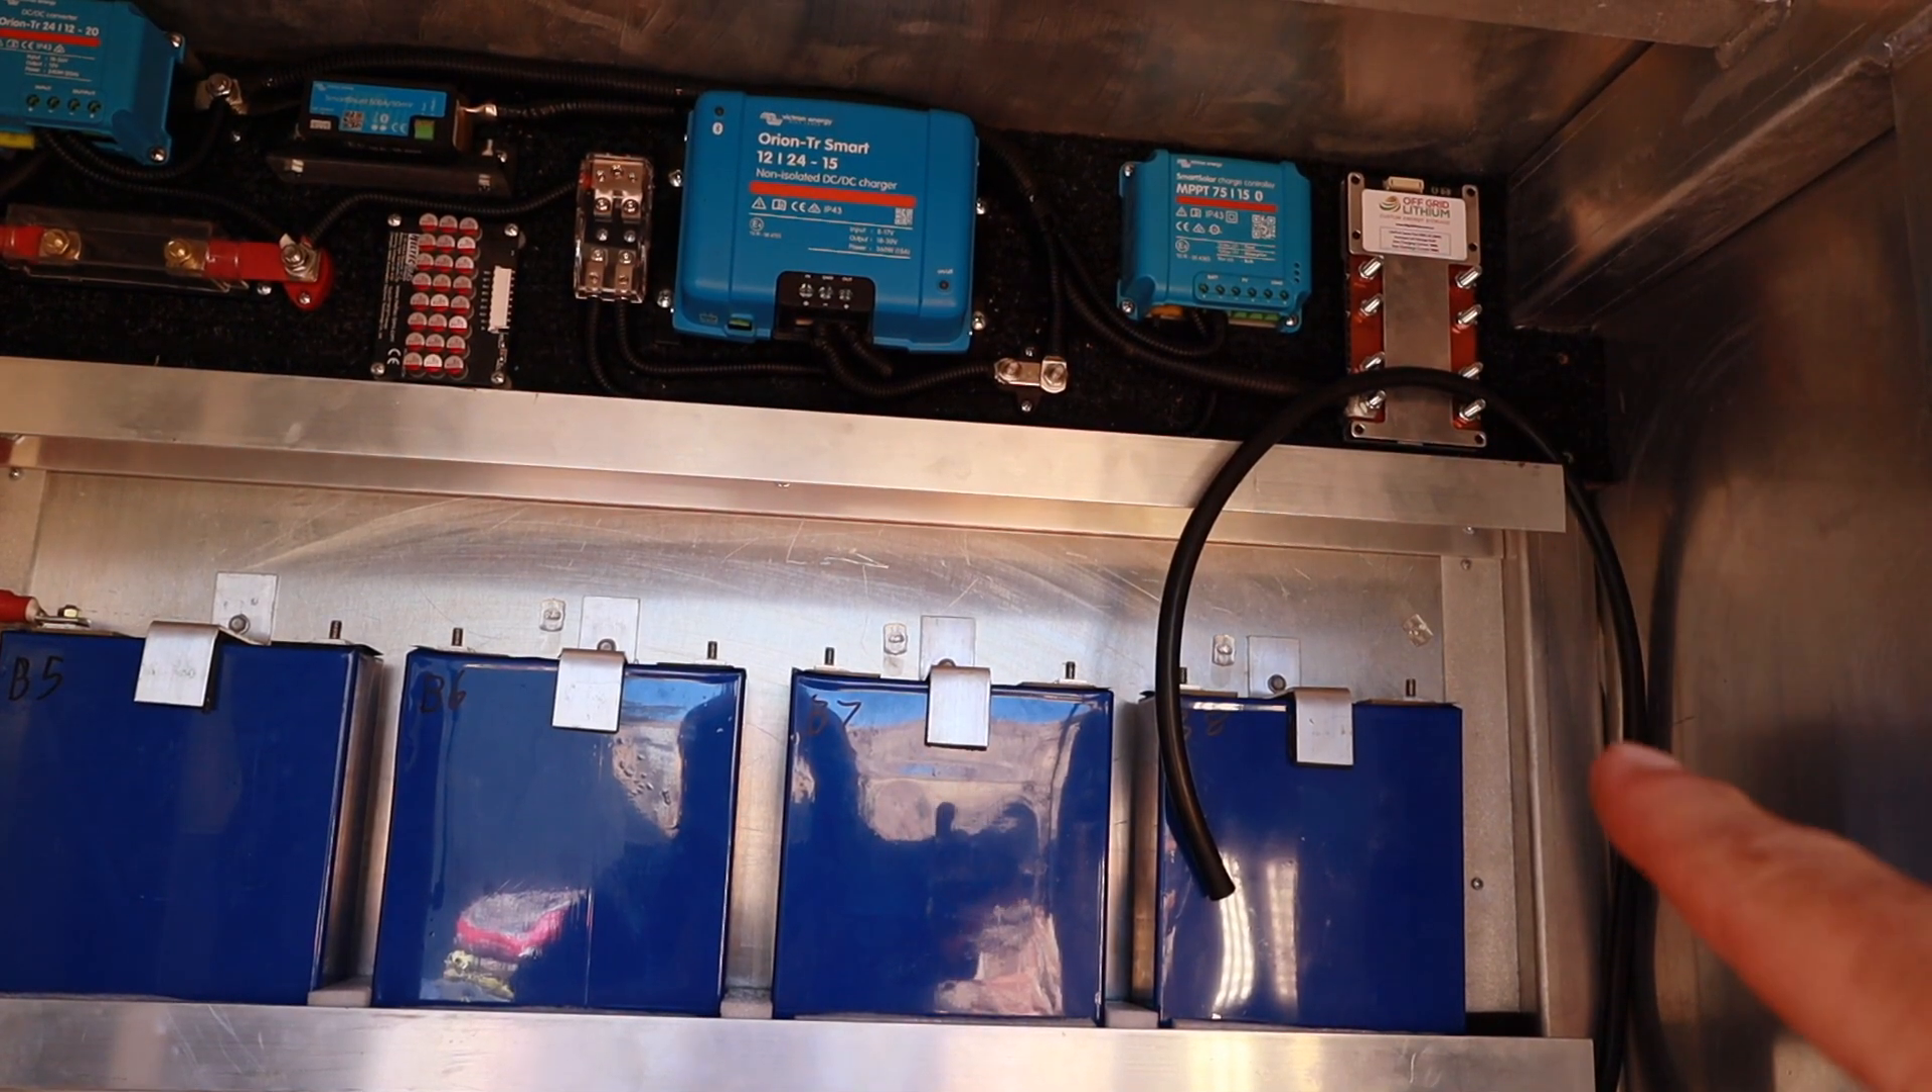So, but basically, the negative comes up to the BMS on this side, and you can see that cable is just hanging there because I haven't cut that to length yet or crimped on the terminal.